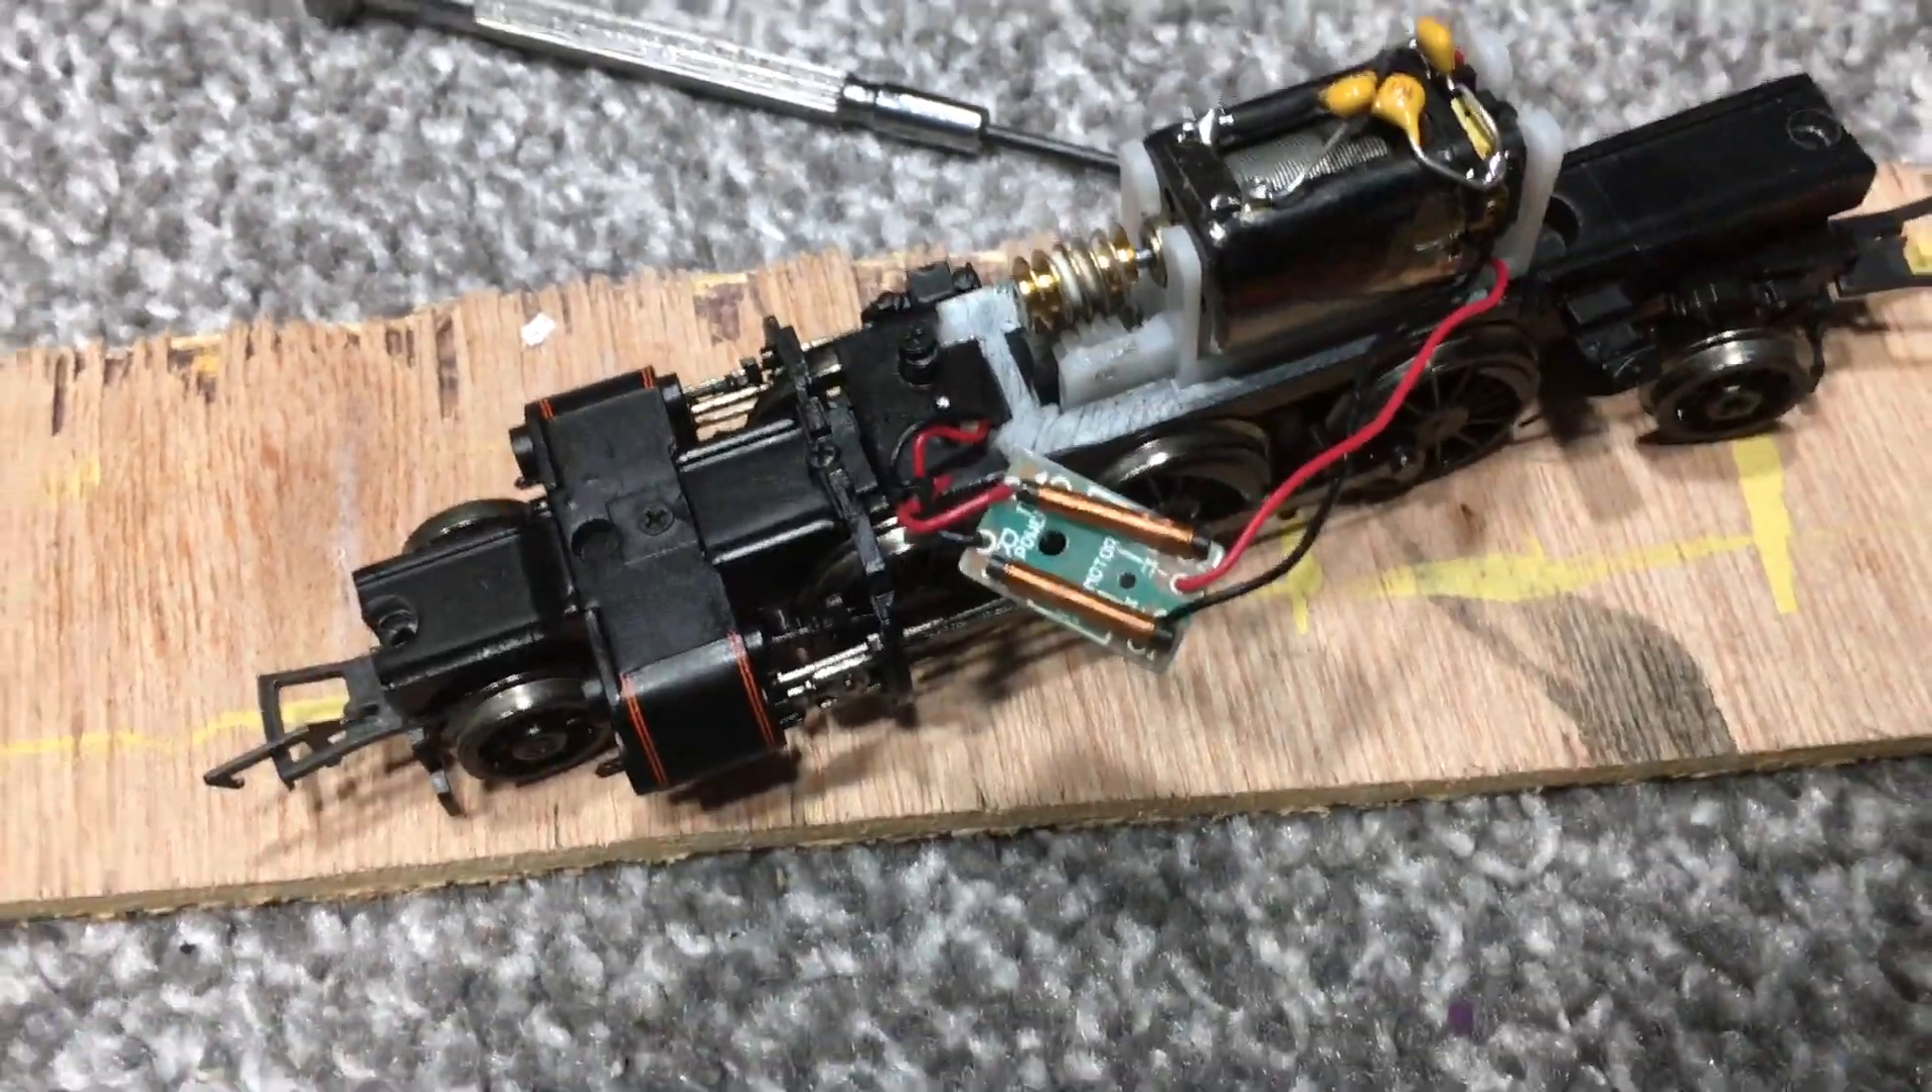I've just undone the screw just there to remove this piece of circuit board it's still connected on the wires.